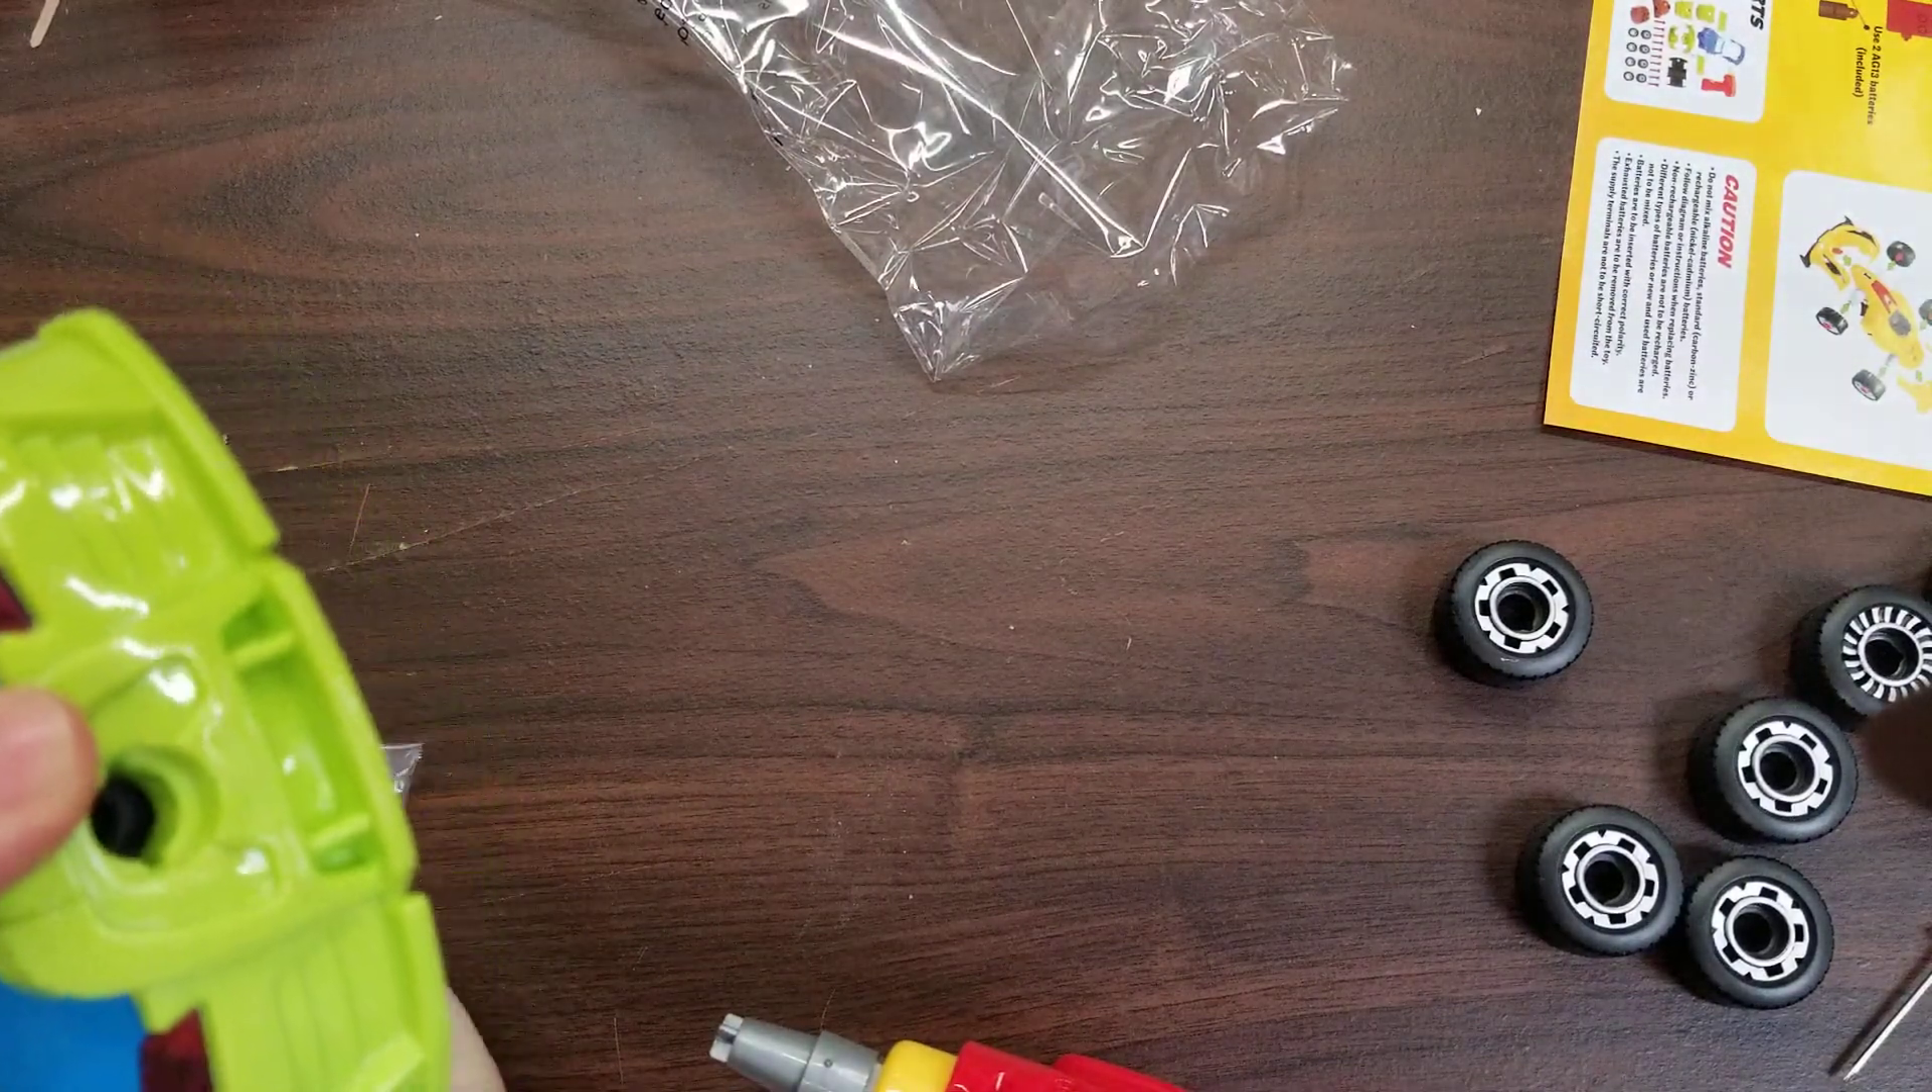We still have to put the wheels on but putting on the wheels is a very similar process to the rest of this.